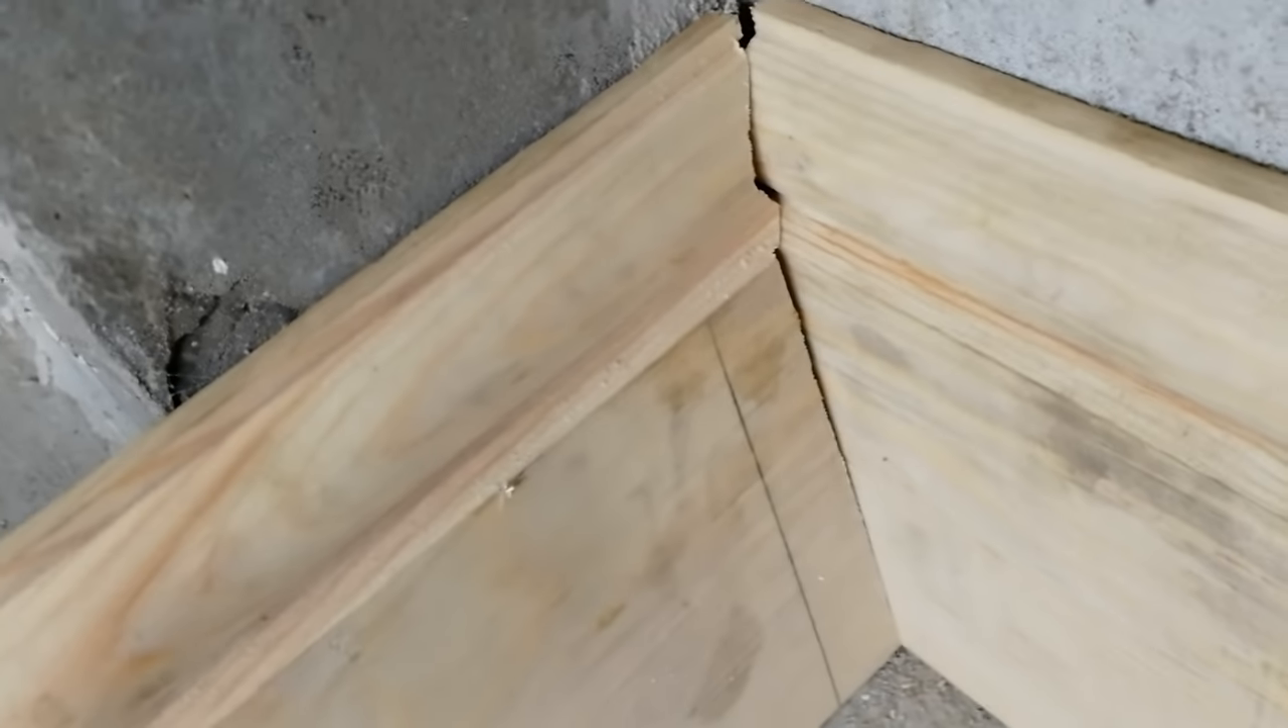This wall is slightly leaning back. It's kicking at the bottom. As you can see. There's a little bit of a gap there.